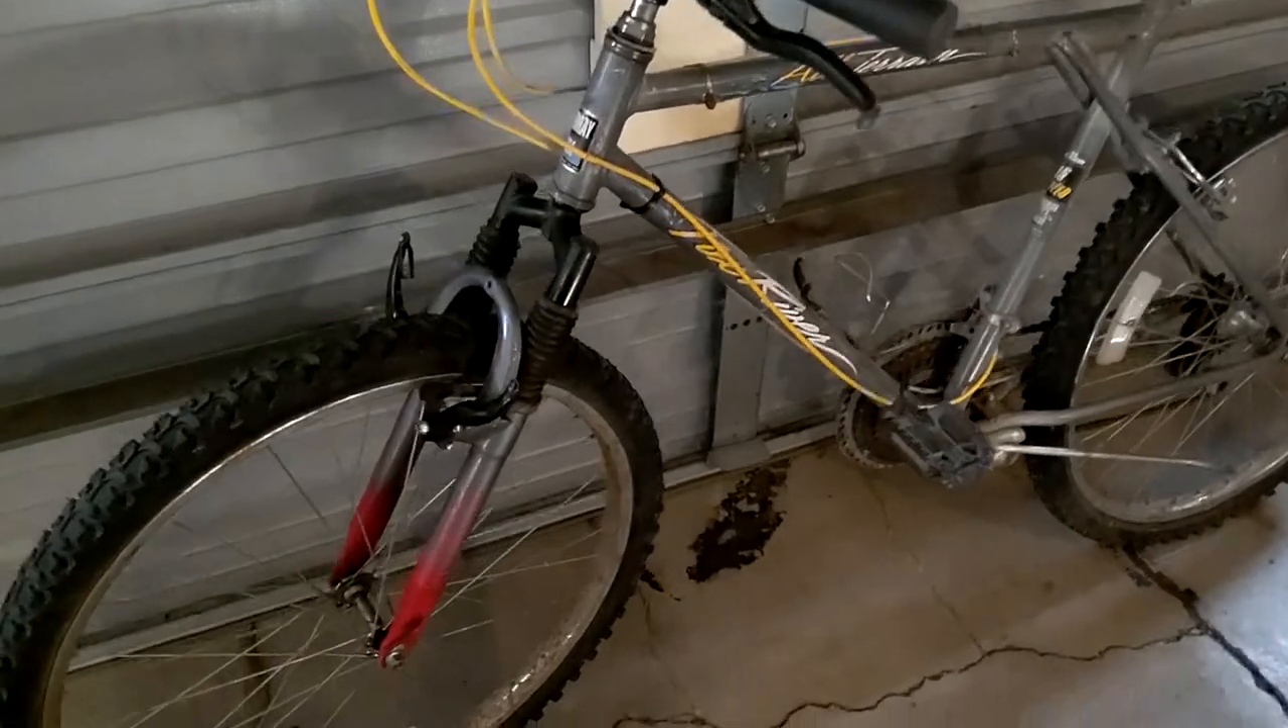We now have suspension on the front.